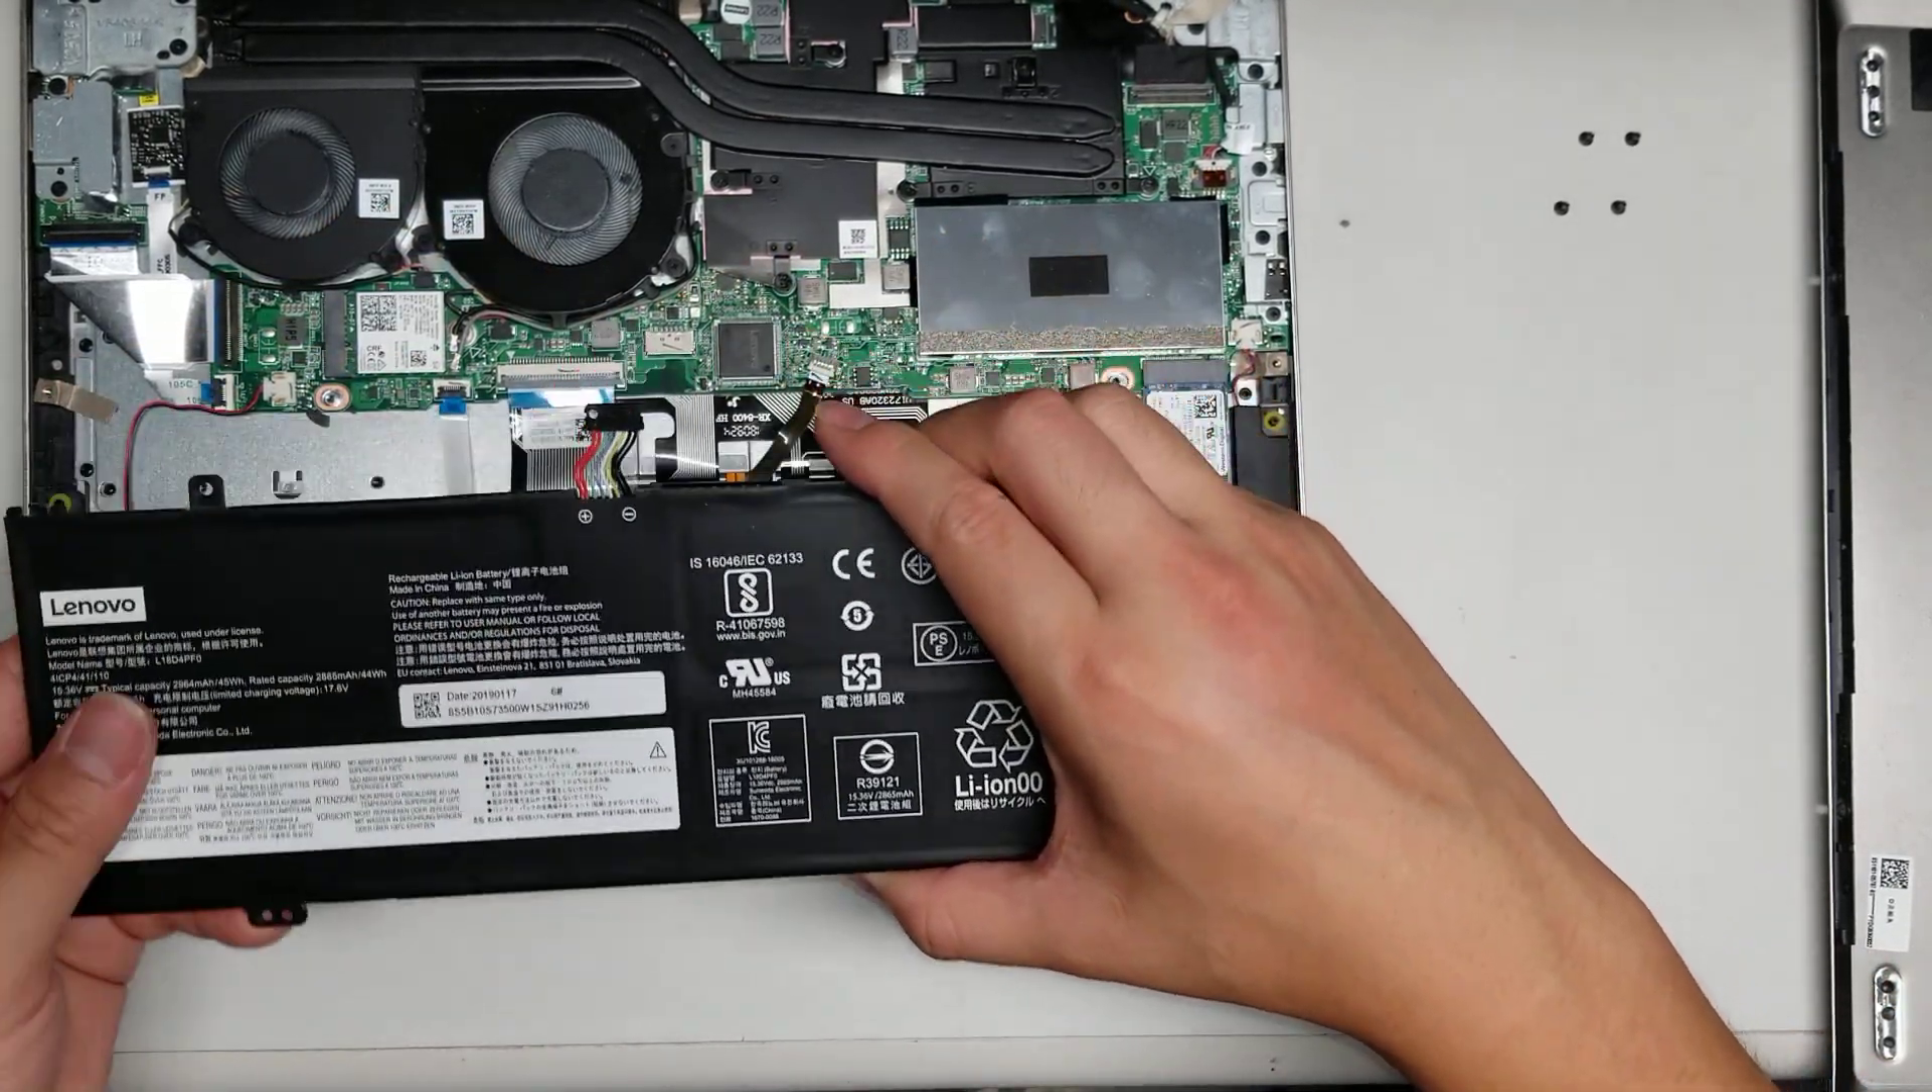So you can see the battery came out.